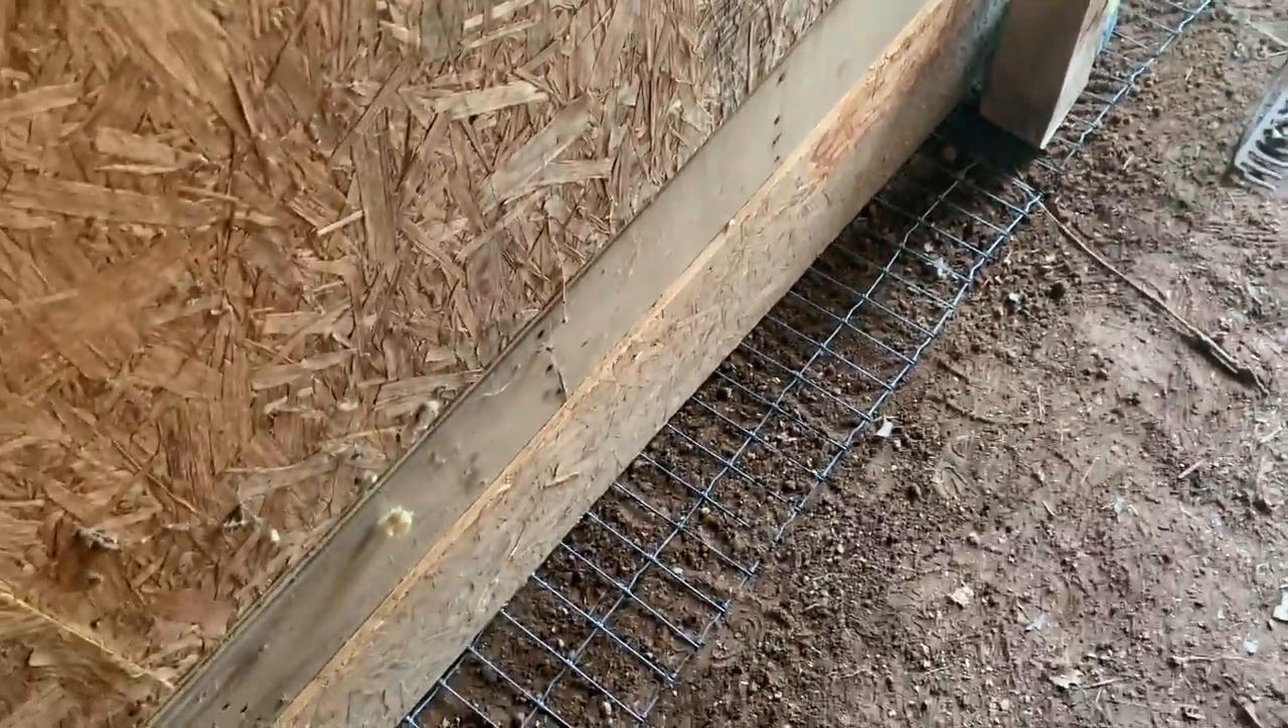So, what we did is we laid the fencing down first, okay, fencing down first, and then we've come back and we've put in the press wood, which we already had as well.